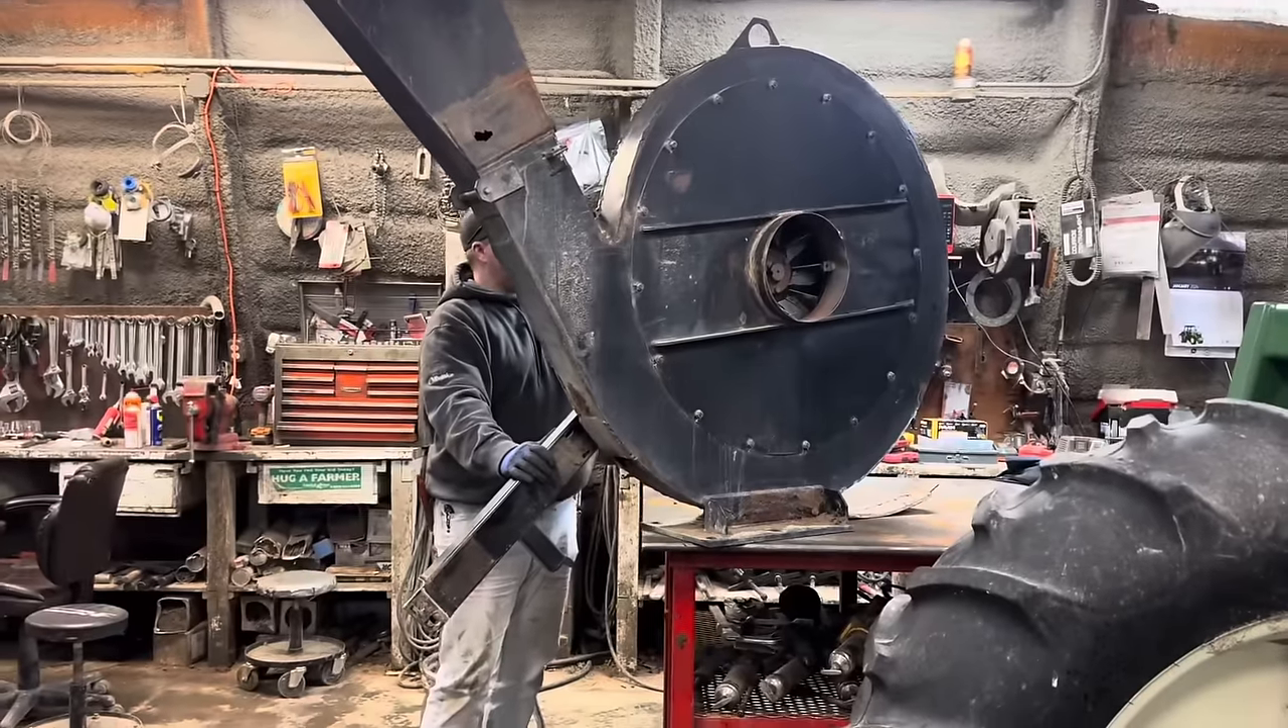So, we got the fan off.